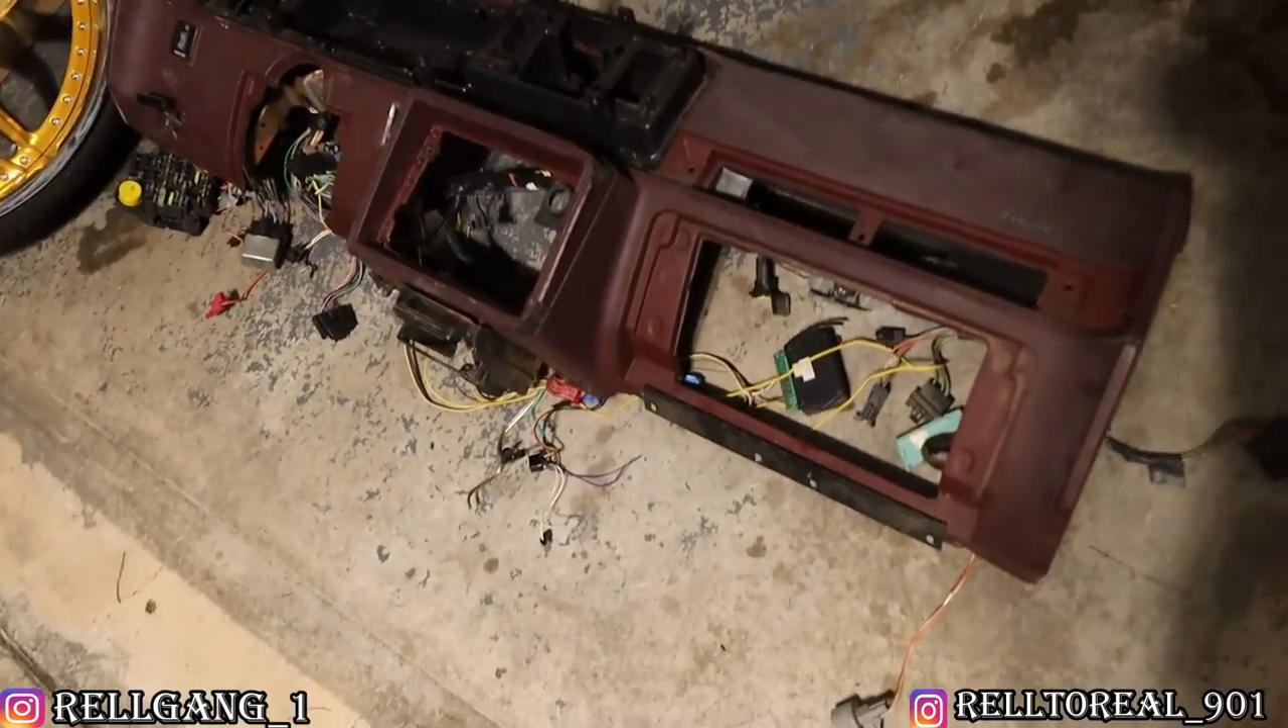Got the dash out. It's right there.